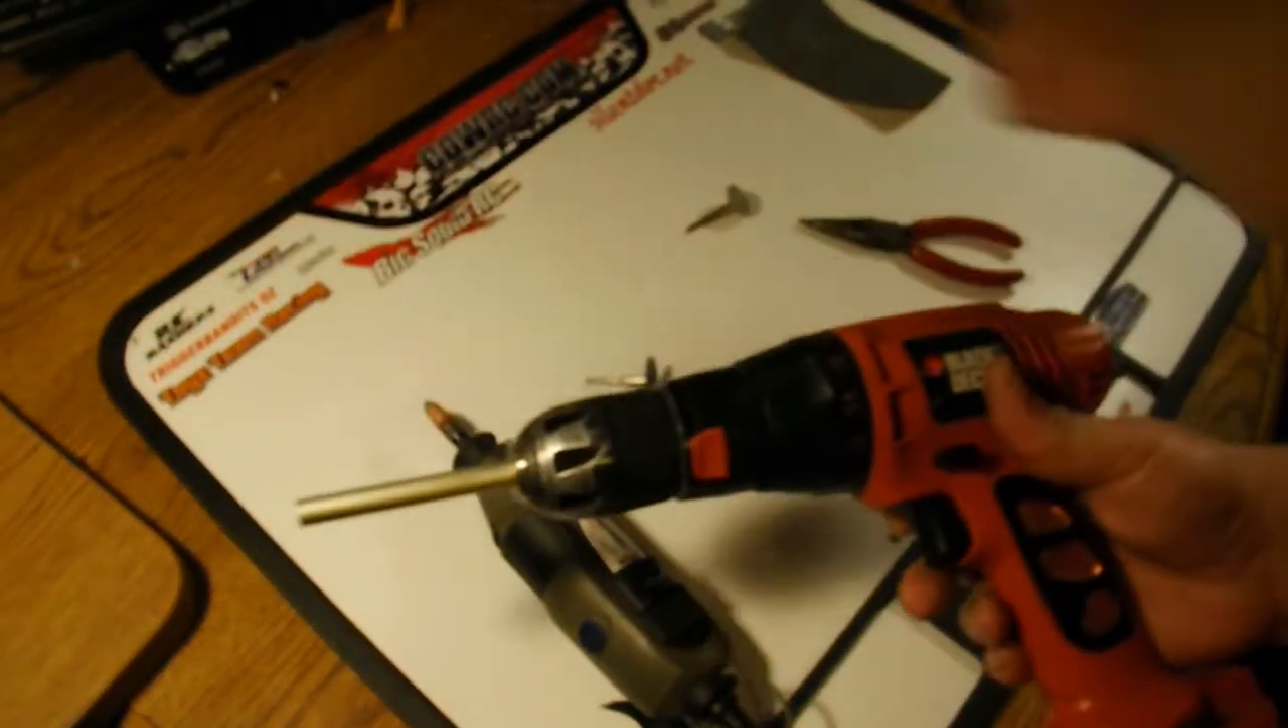Now you can see I've chucked the whole pipe into my cordless drill.